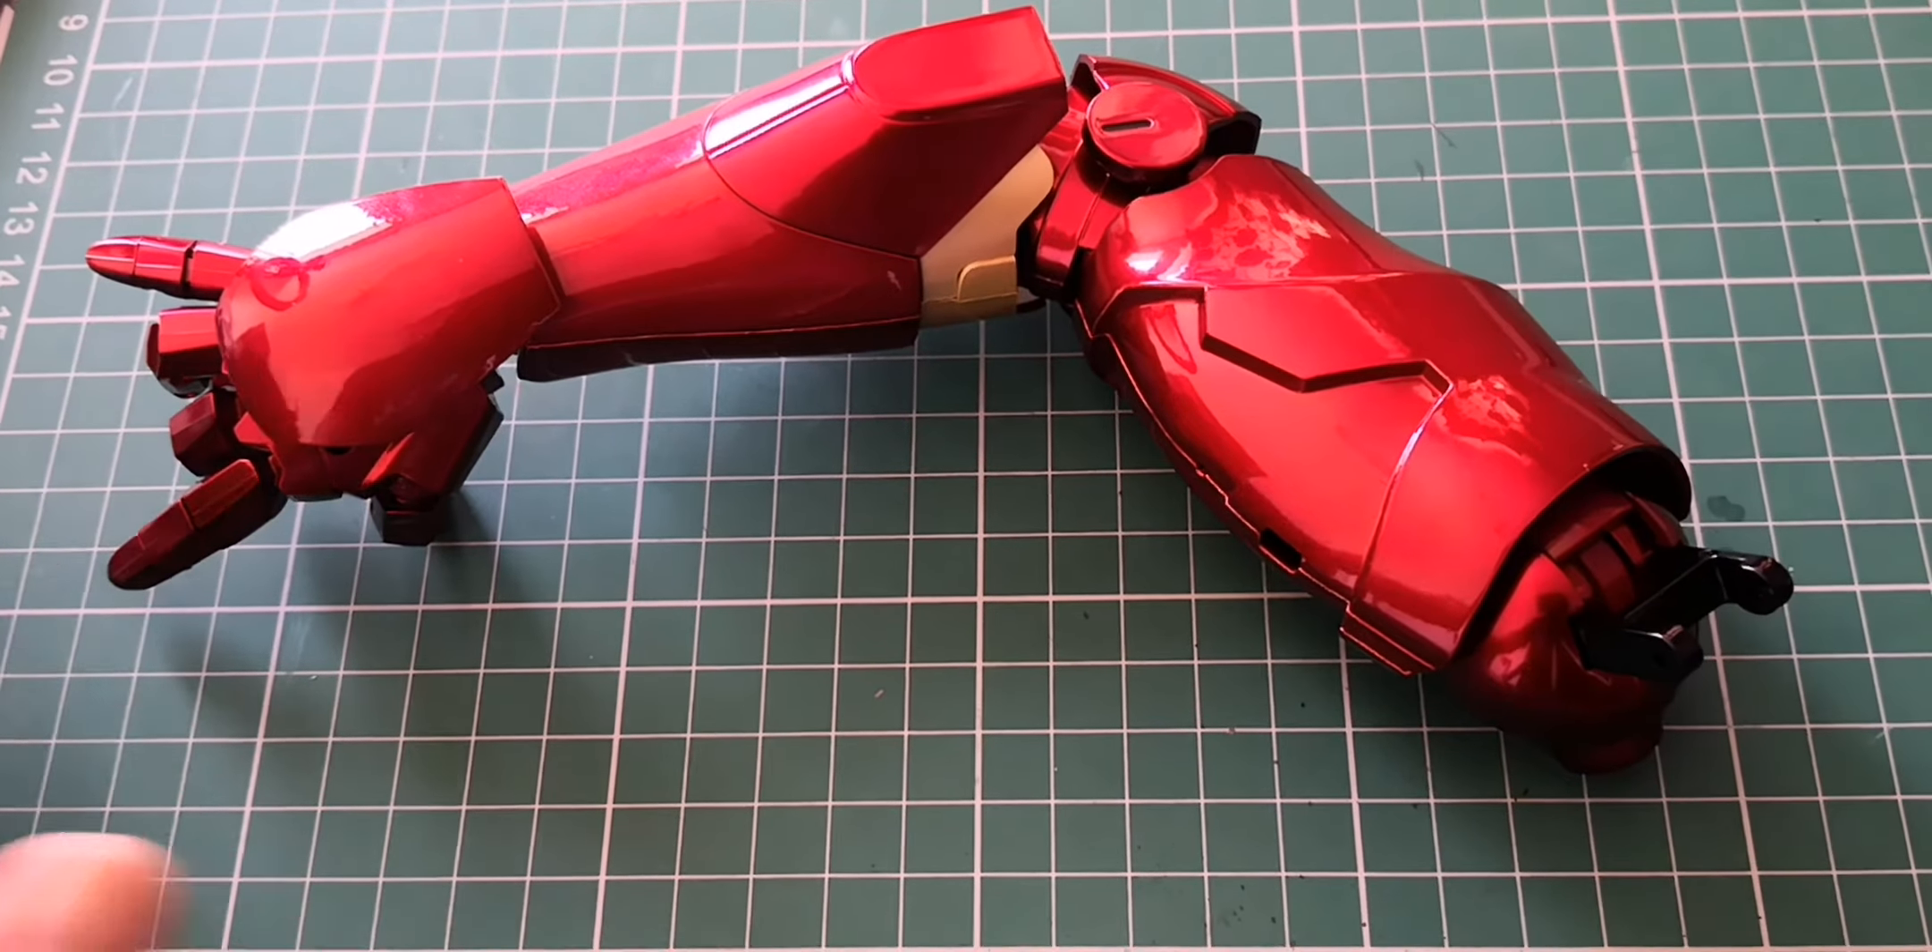Obviously I've already gone ahead and put the hand on.